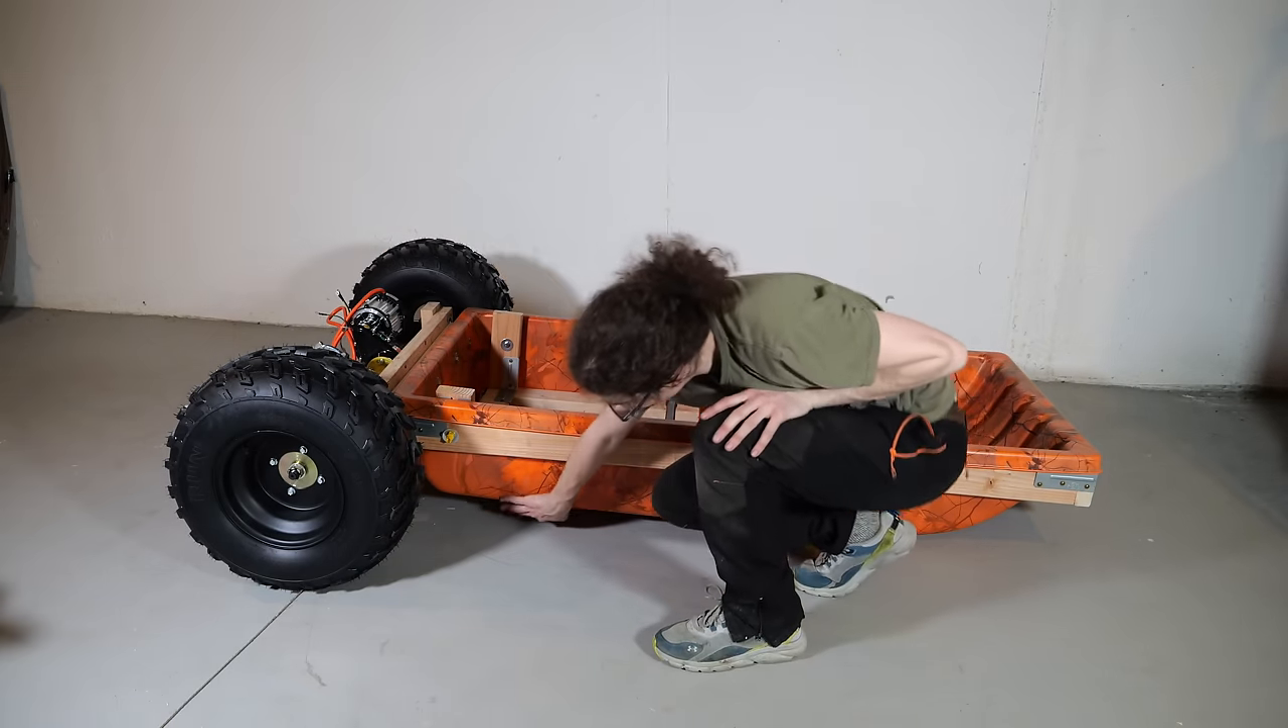And now we have our motors and our wheels securely attached to the back of the sled.